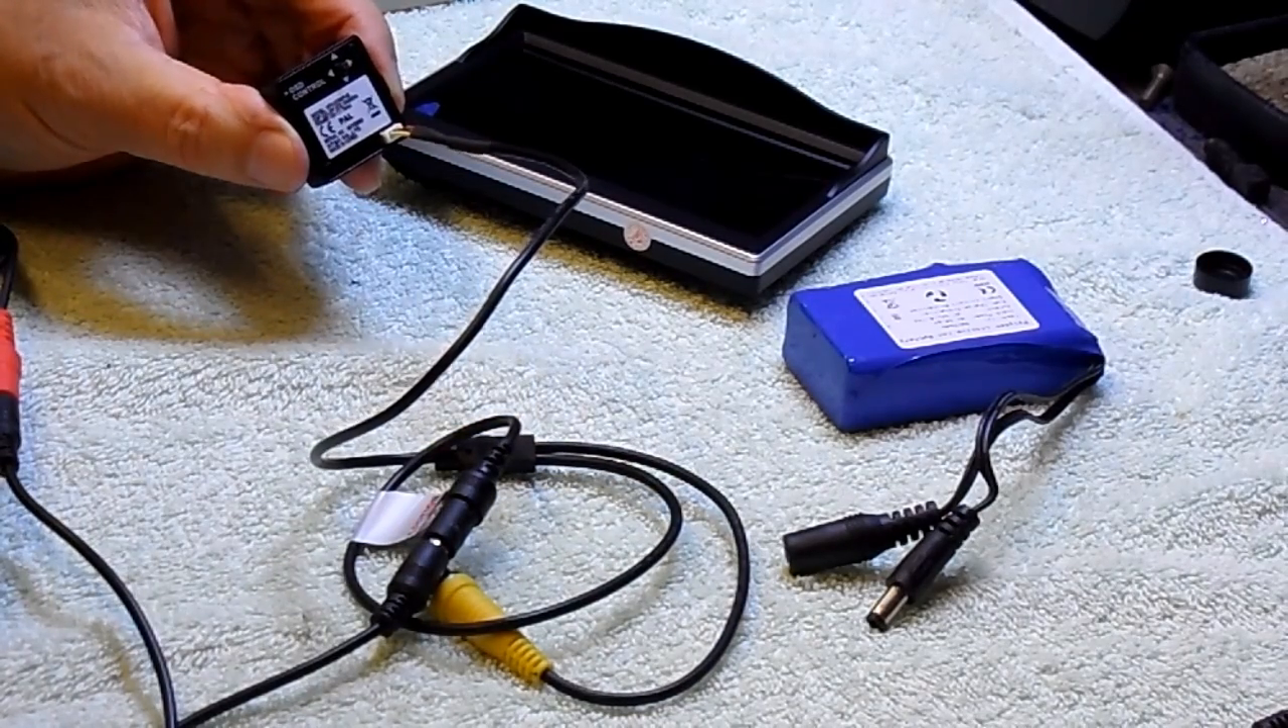The lead is plugged into the back of the camera. It only goes in the one way.